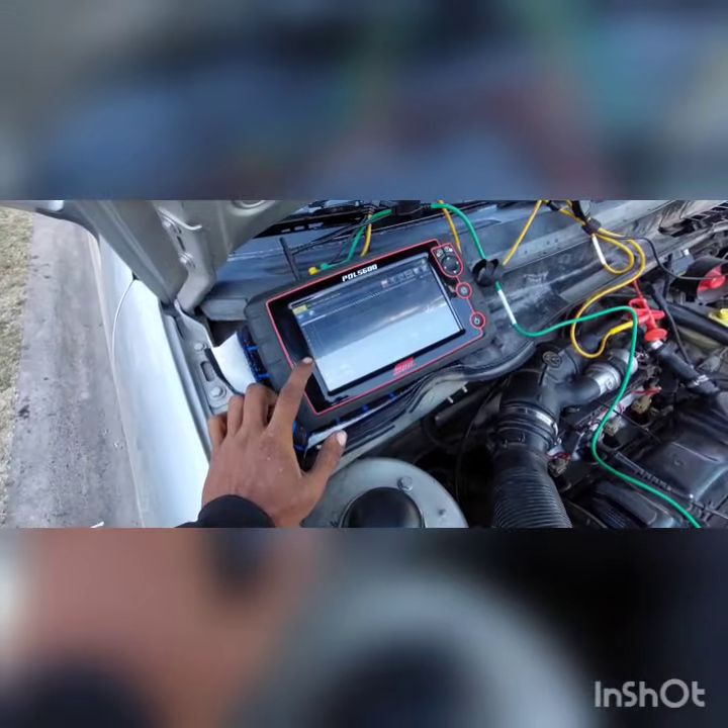Miren ya conecté aquí el osciloscopio.